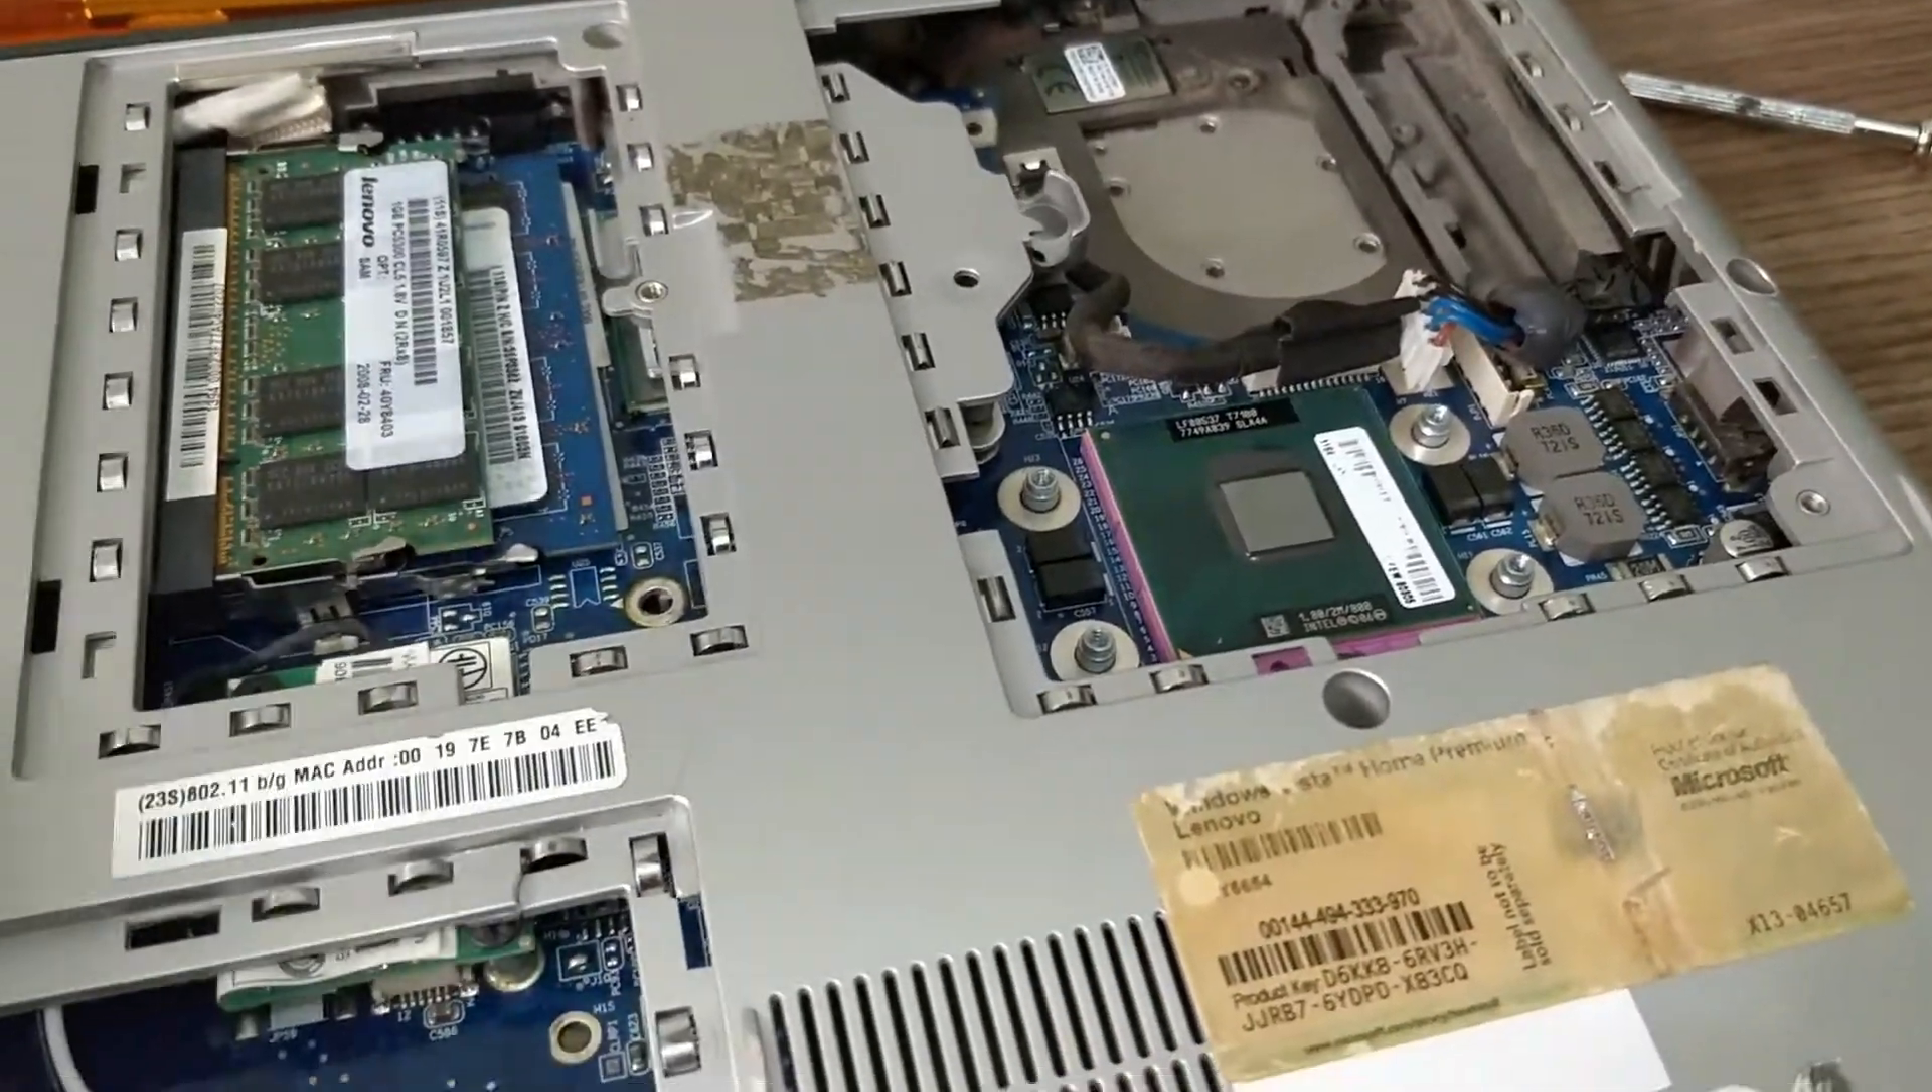E aqui ainda falta colocar o dissipador.